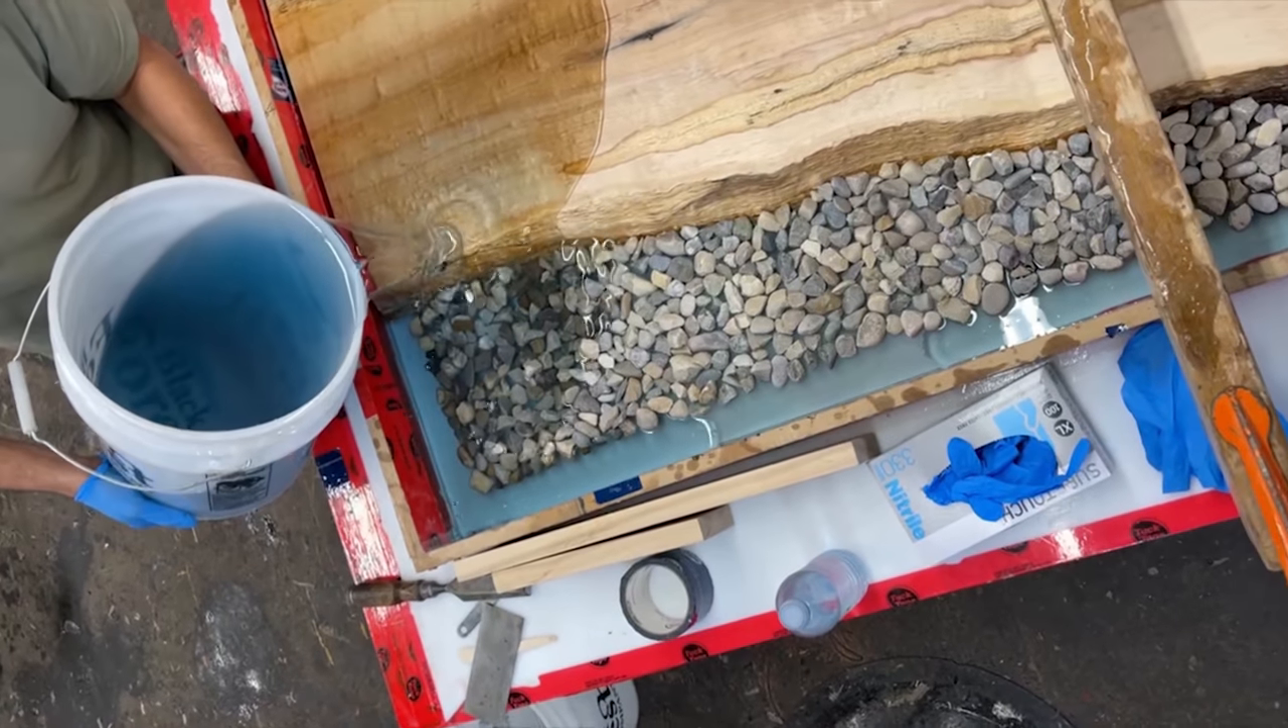Another thing you'll see on the edge of the screen is that we haven't went tight to the outside of the mold with the rocks.